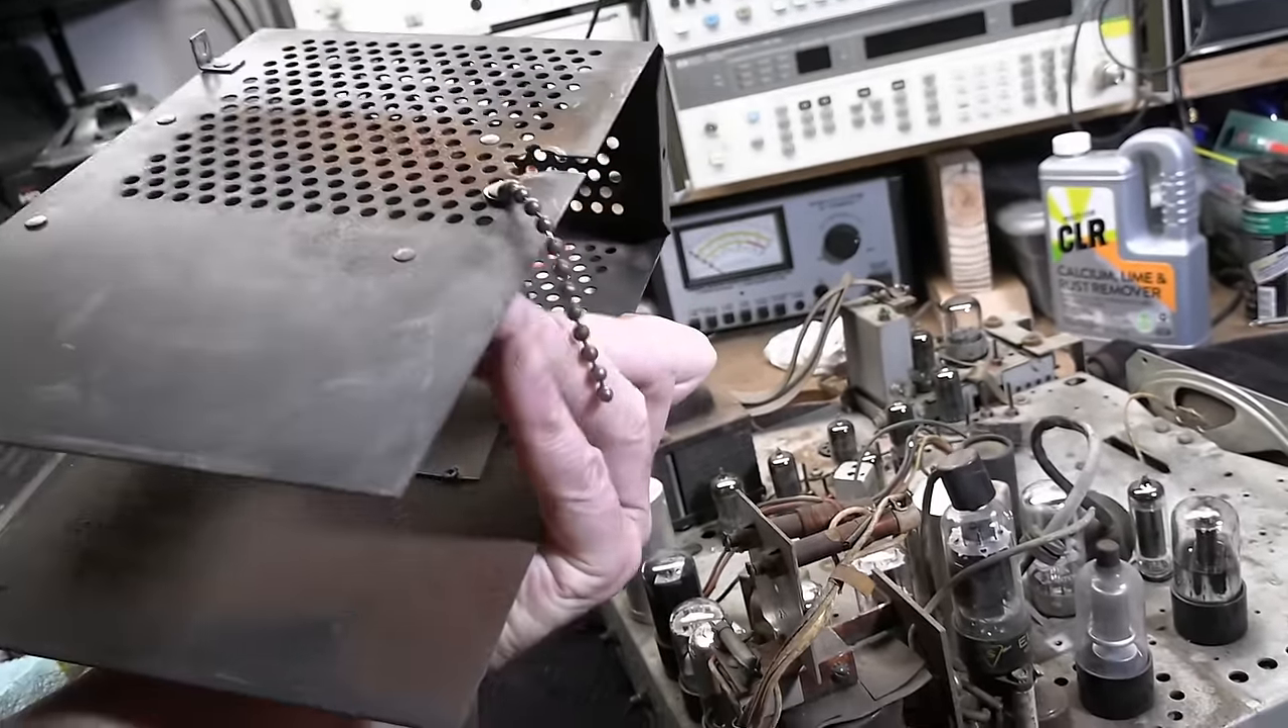I managed to get the high-voltage cage off without too much trouble.